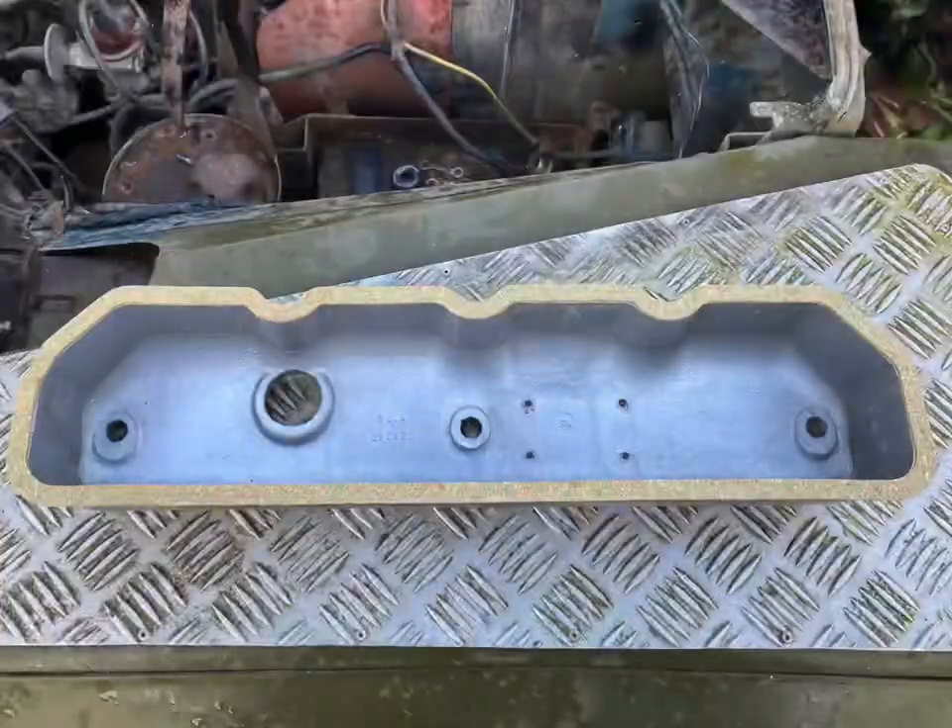I'm happy with the gaskets fit.